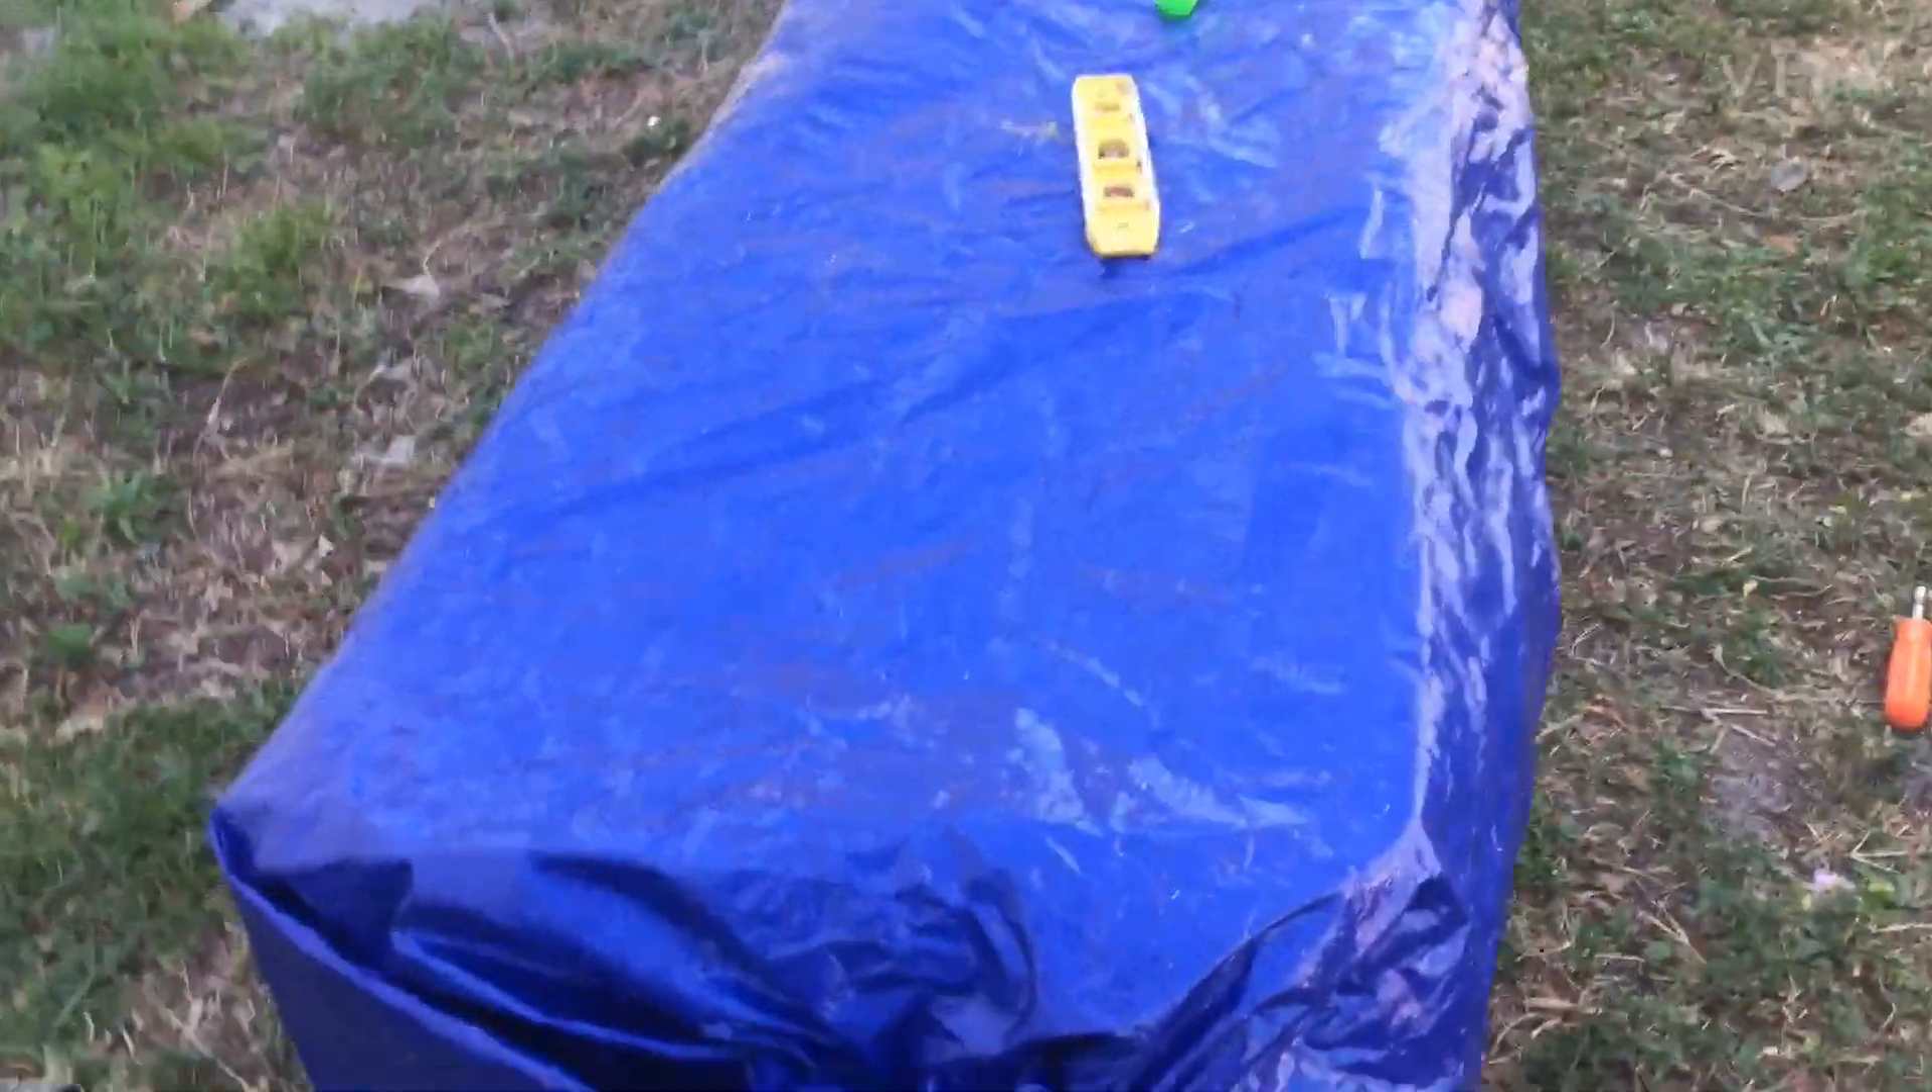So, got the tarp laid on top. Gonna put the top rails on in a second.